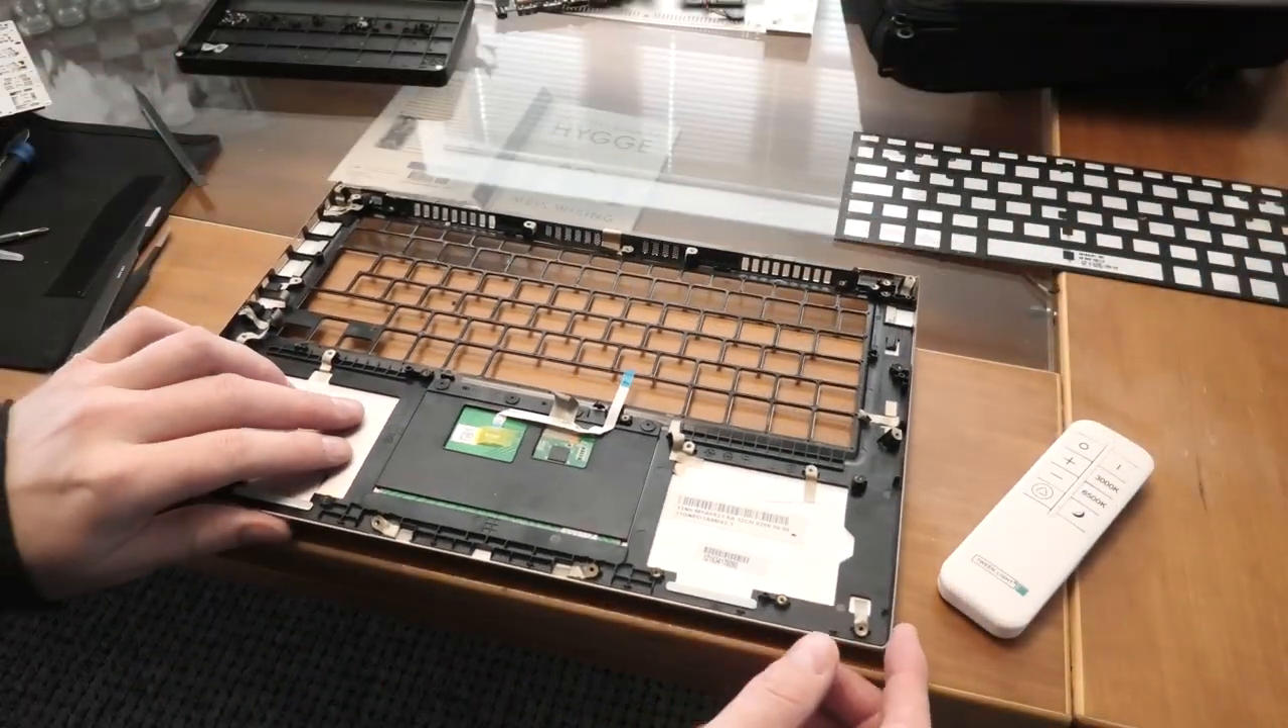And you can see I managed not to take the touchpad out that is still in.